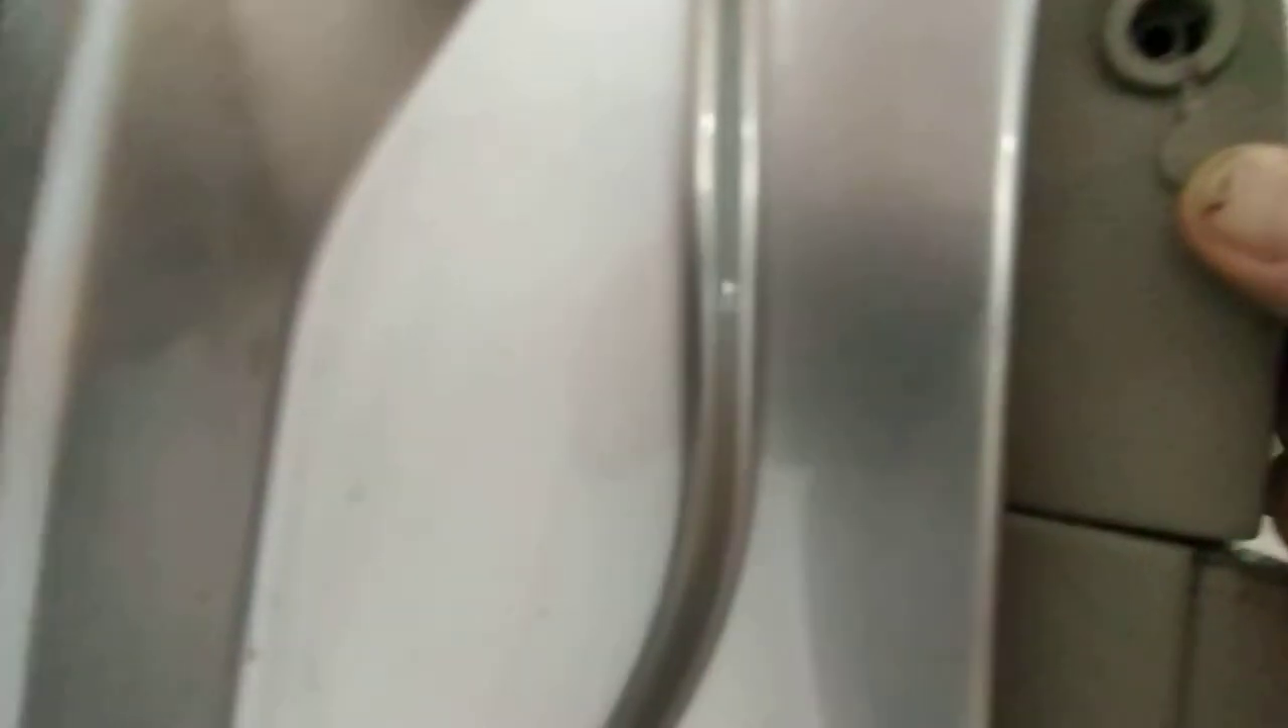There is also one small screw over here on the side of the panel. Looks like this one is already missing.